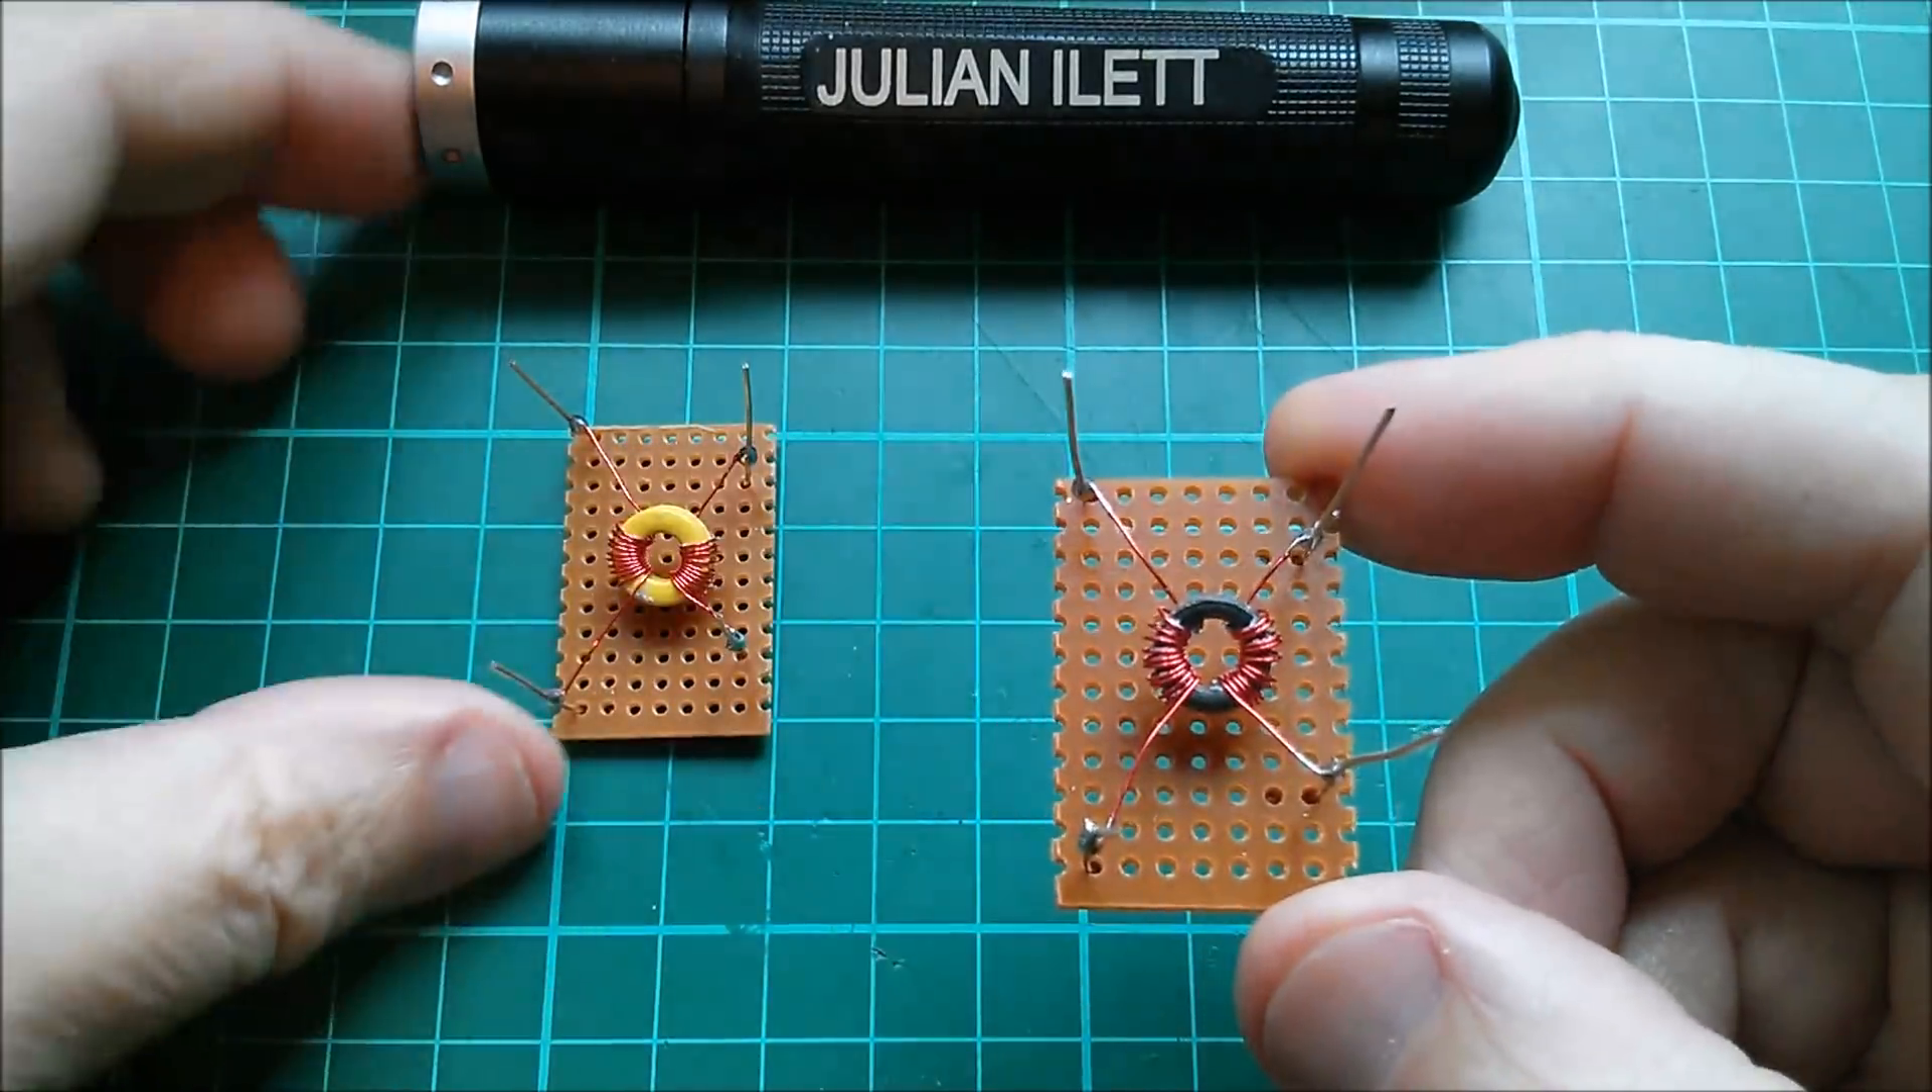I've put four pieces of wire sticking up out of the vero board and i've simply sort of hung the transformer off those four pieces of wire.